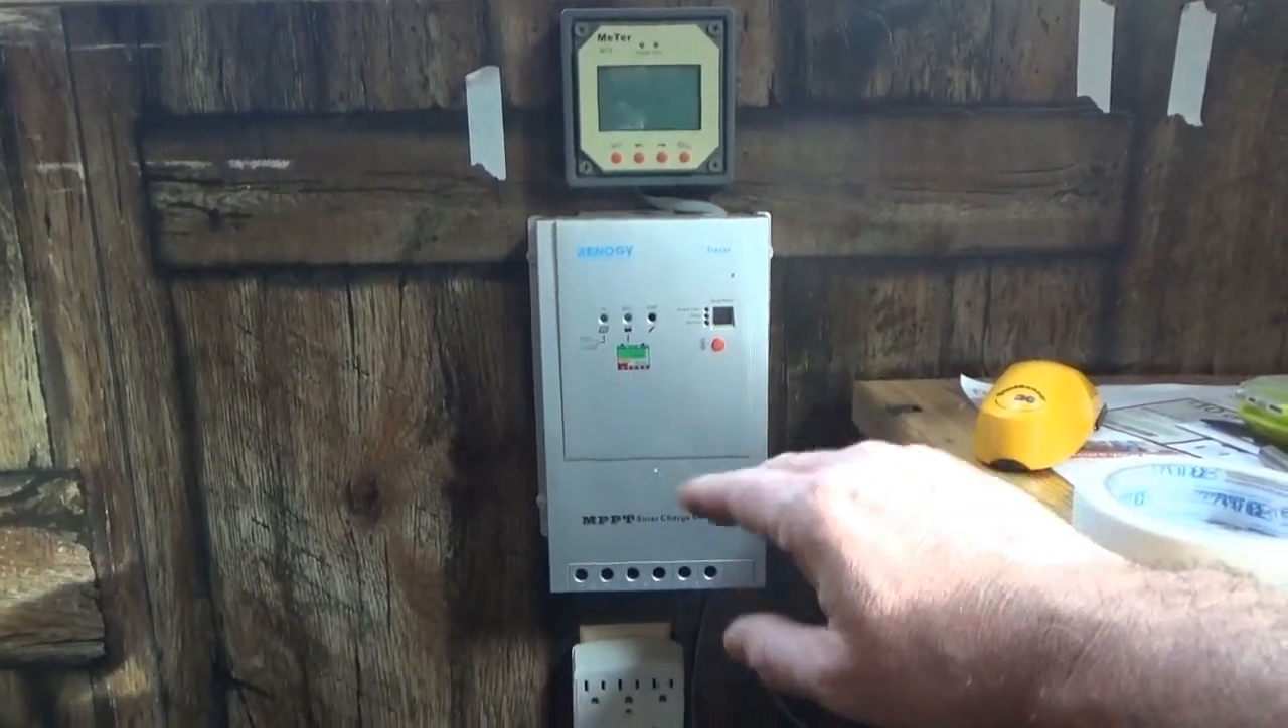What I've done so far is simply put on the charge controller, the Renogy, and the meter that came from the electronics lab.